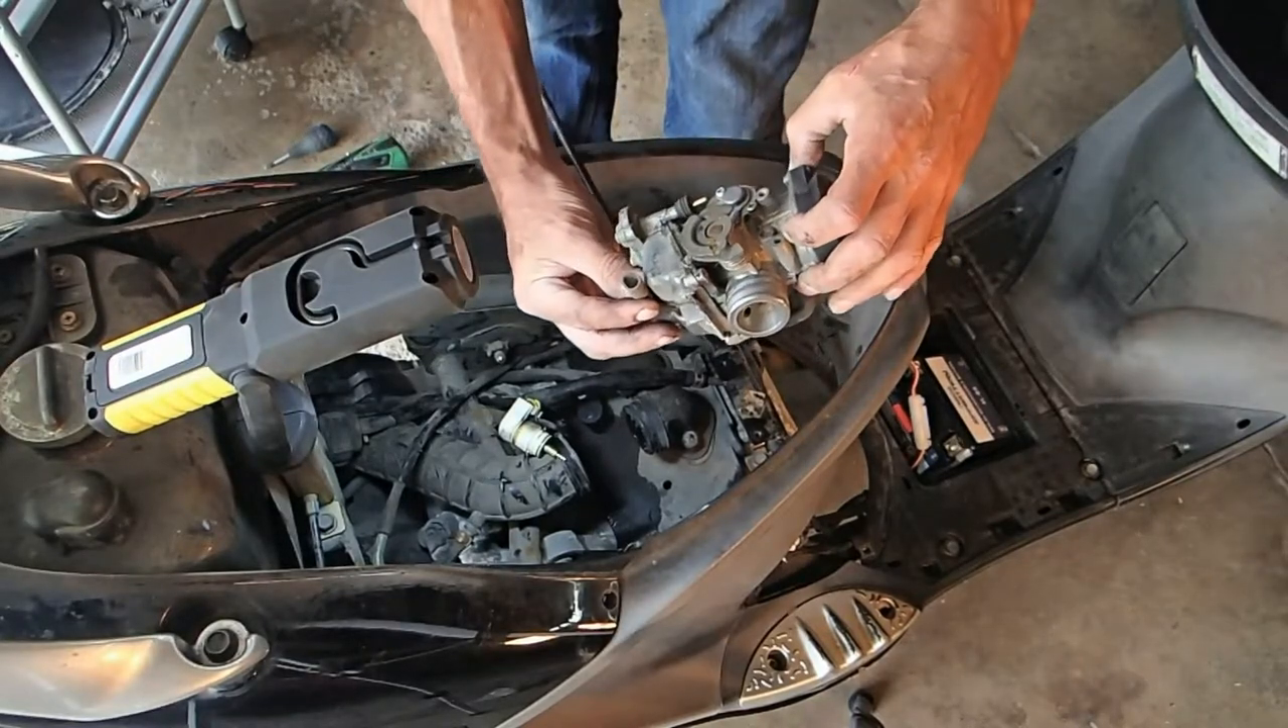Alright, there it is. We got the carb off.